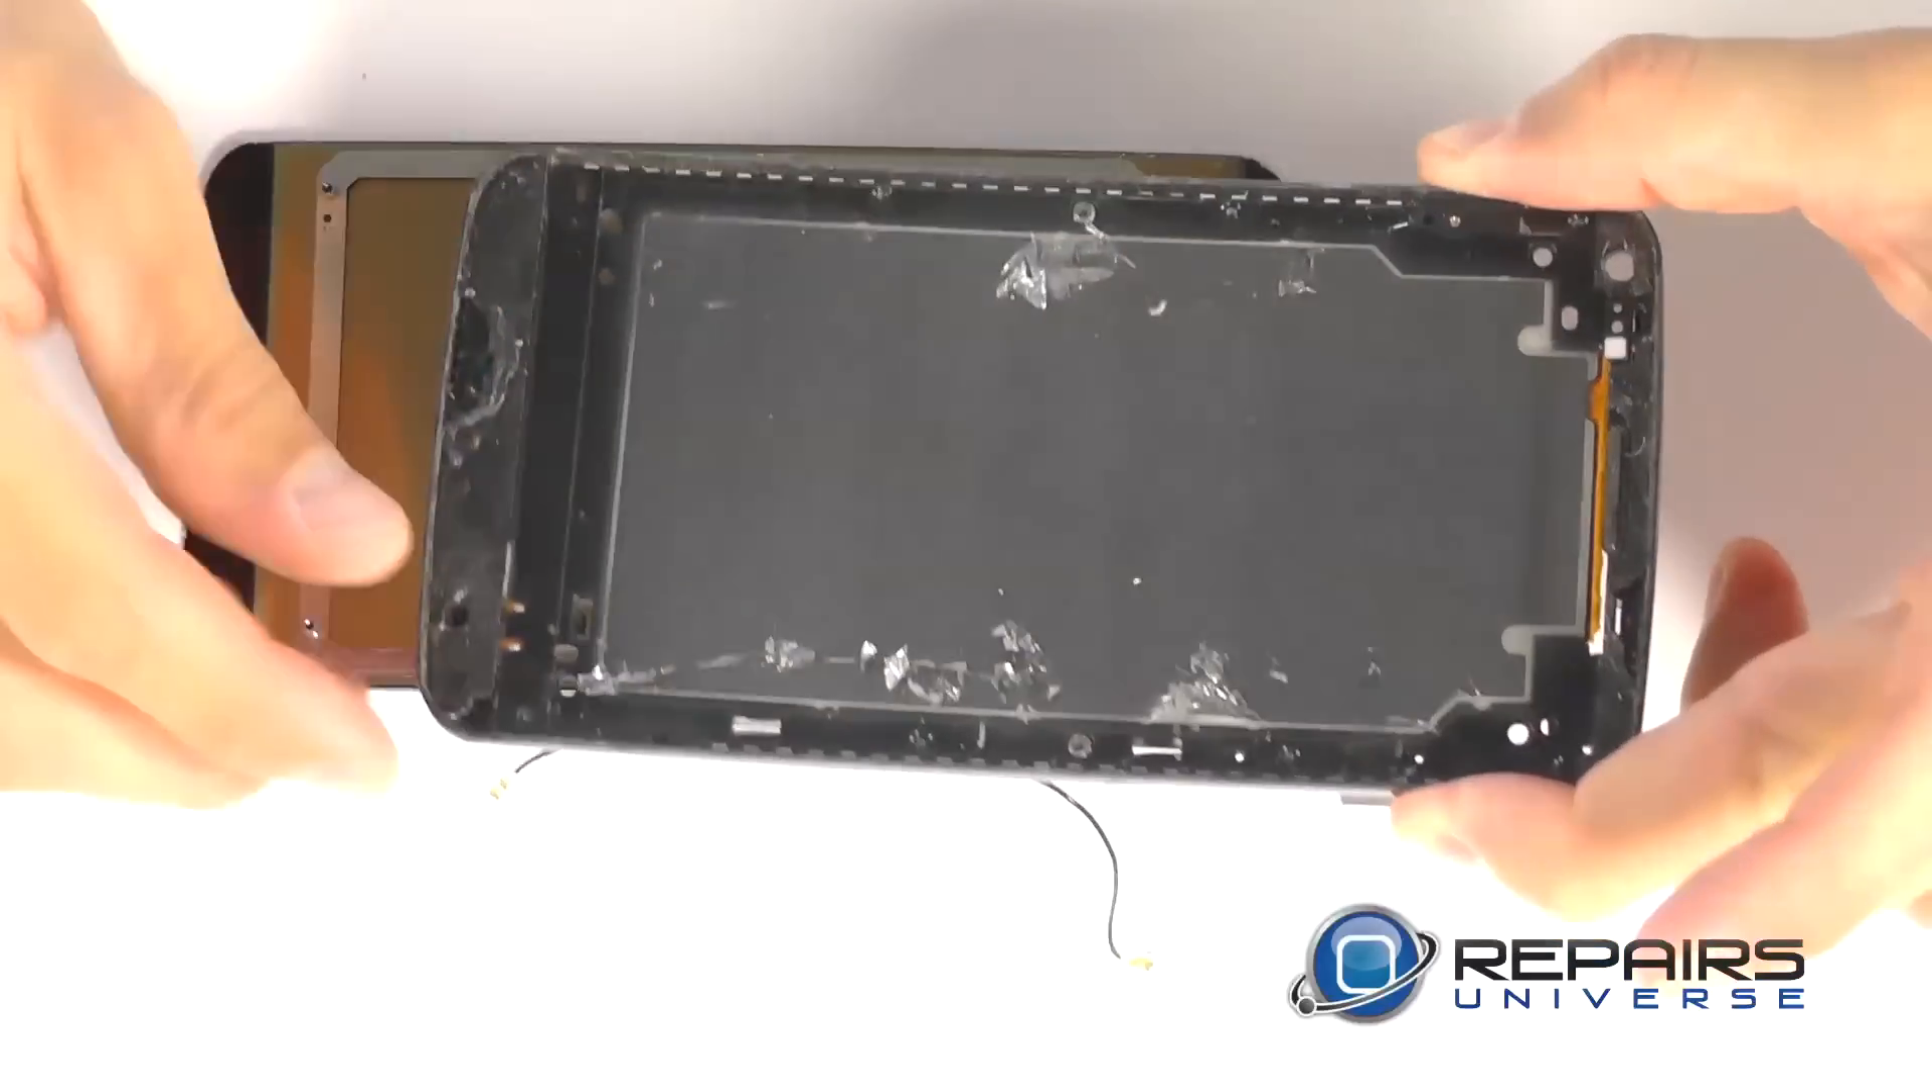With the two pieces separated, let's begin our preparation for our replacement part.